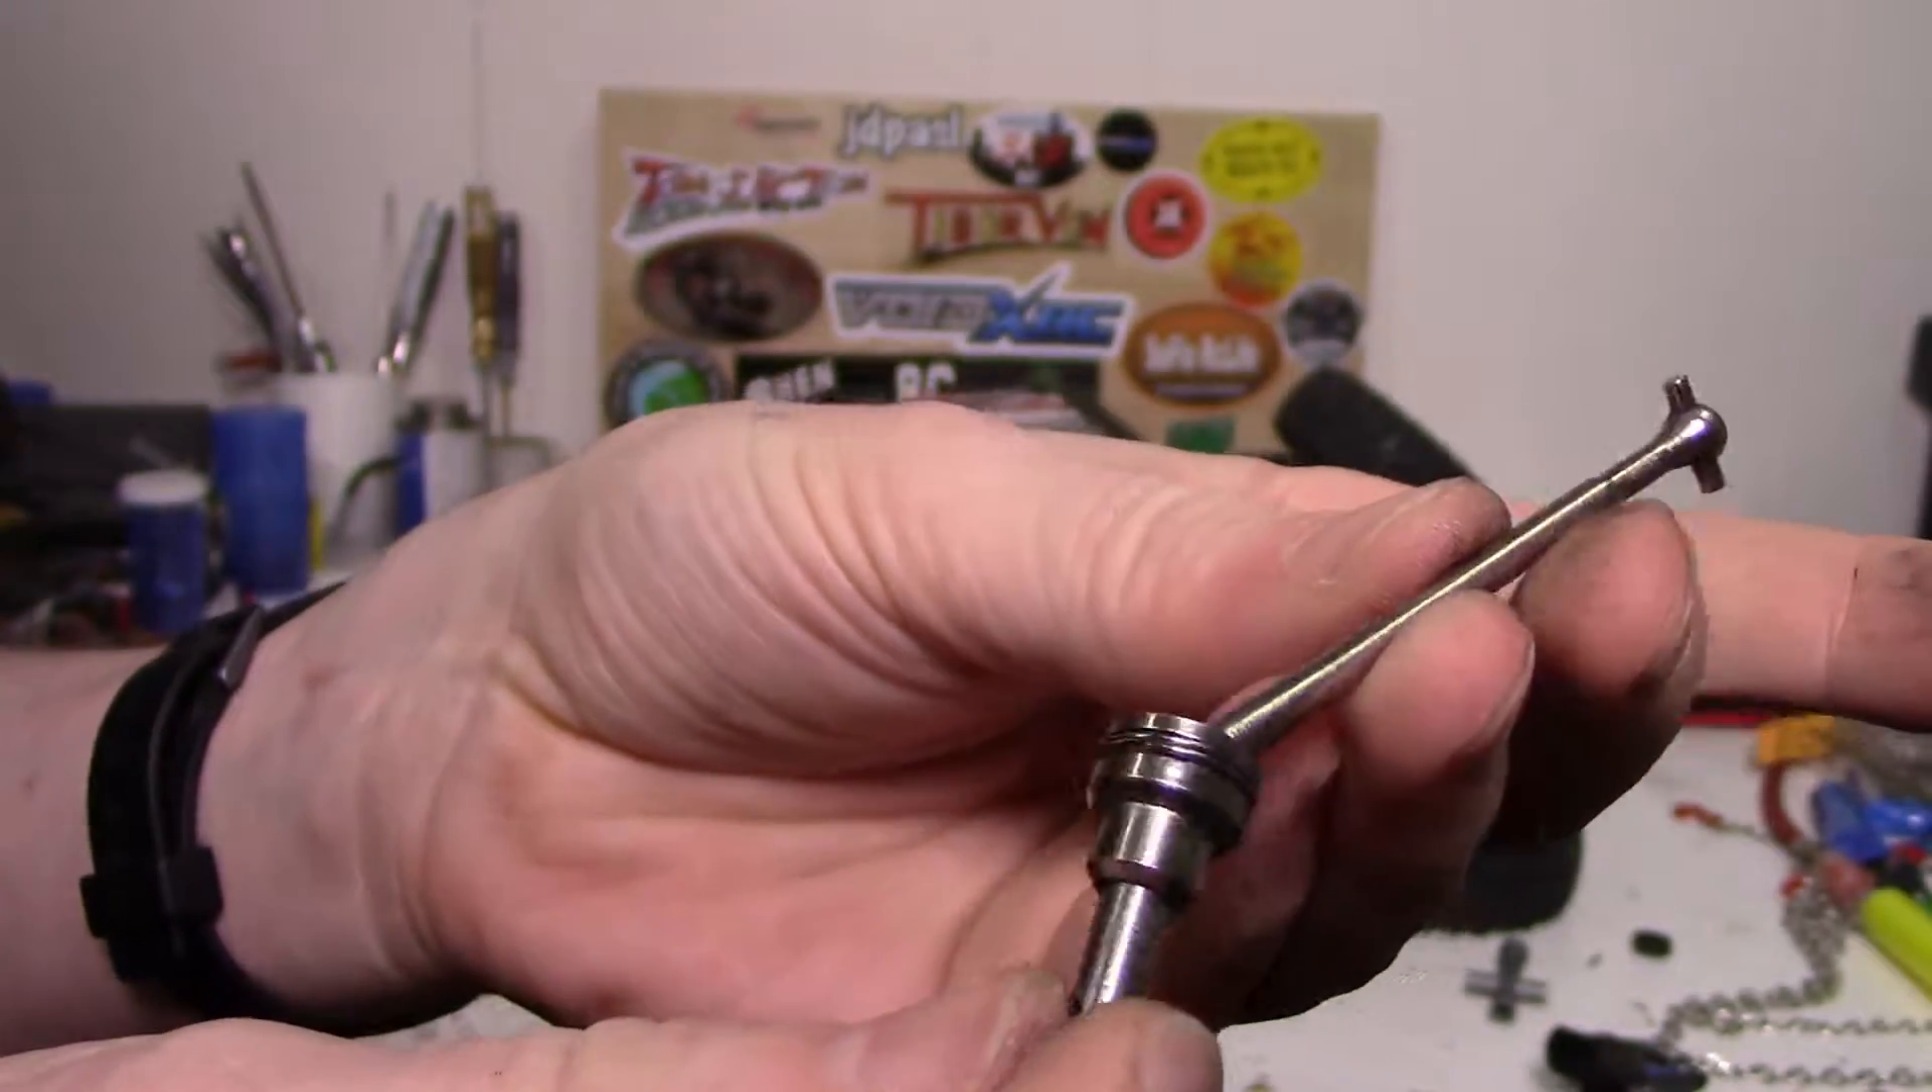There we go the new drive shaft is together.